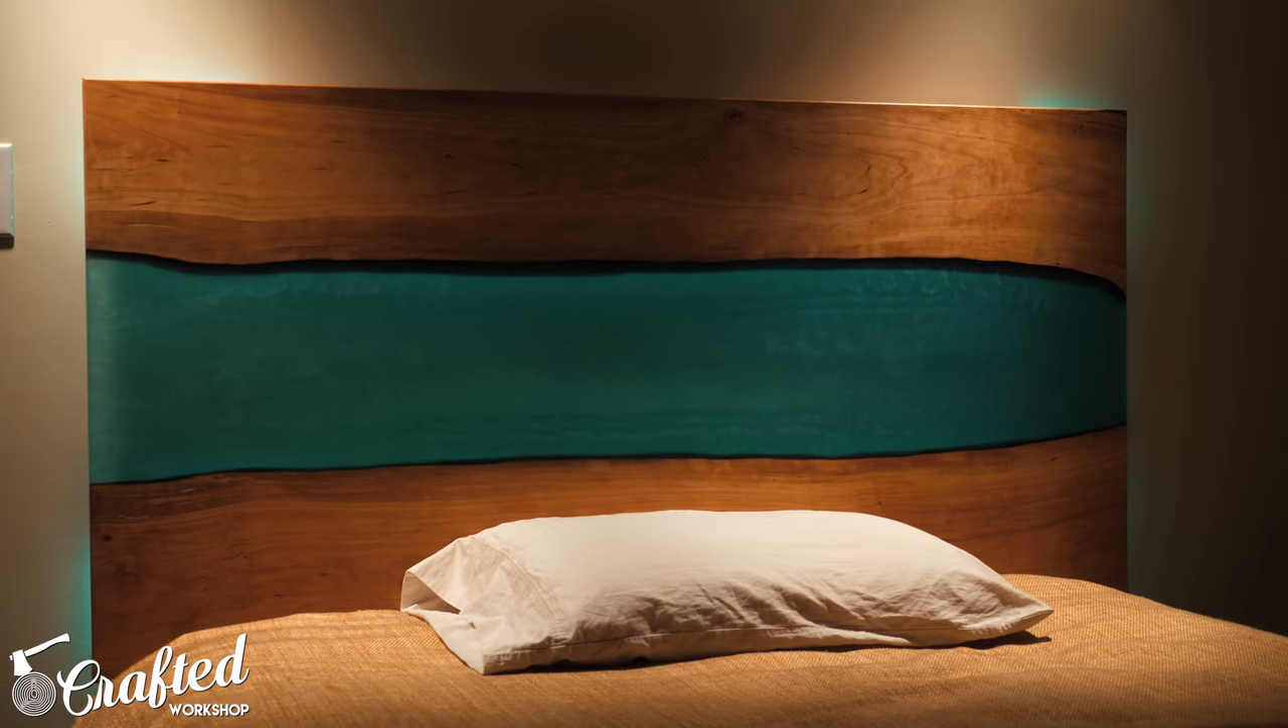Finally, I could mount the headboard on the wall, and this project was done.